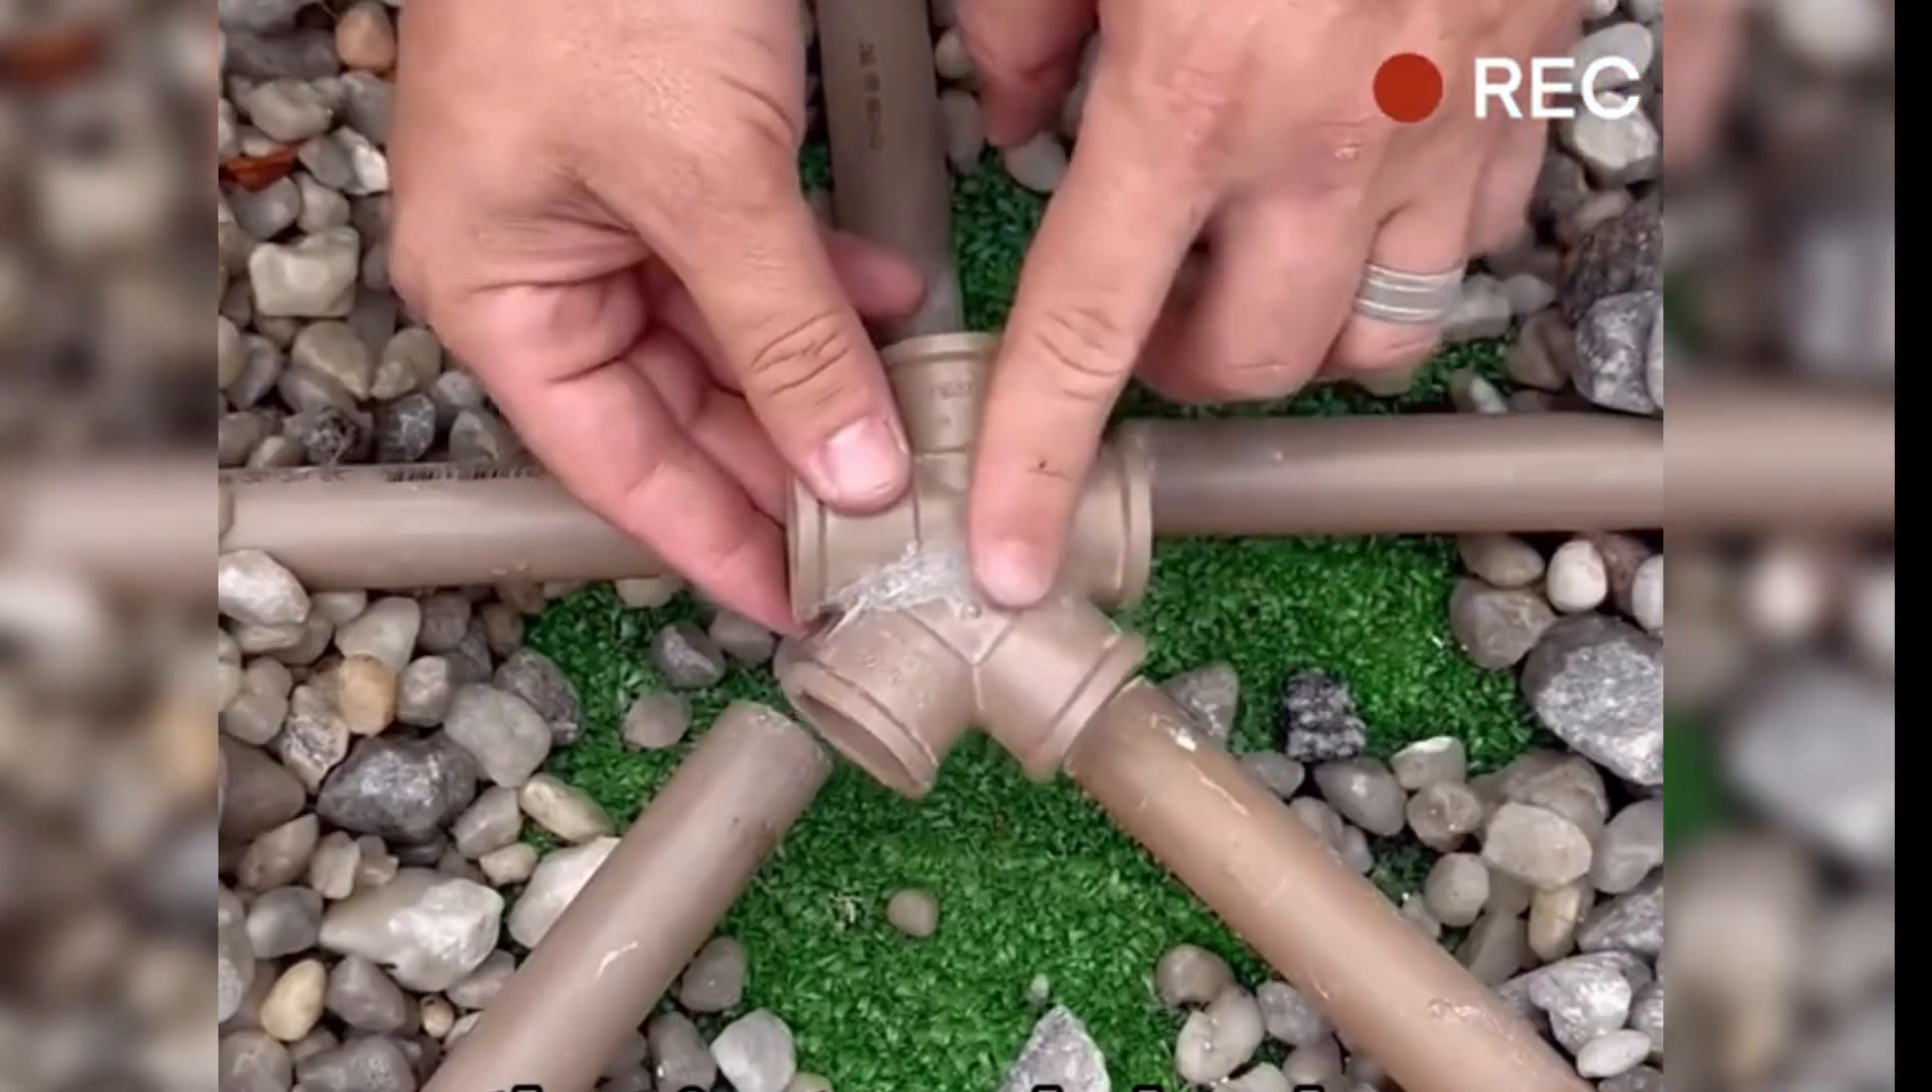He crafted a five -way fitting that just needed to be connected to the five pipes.